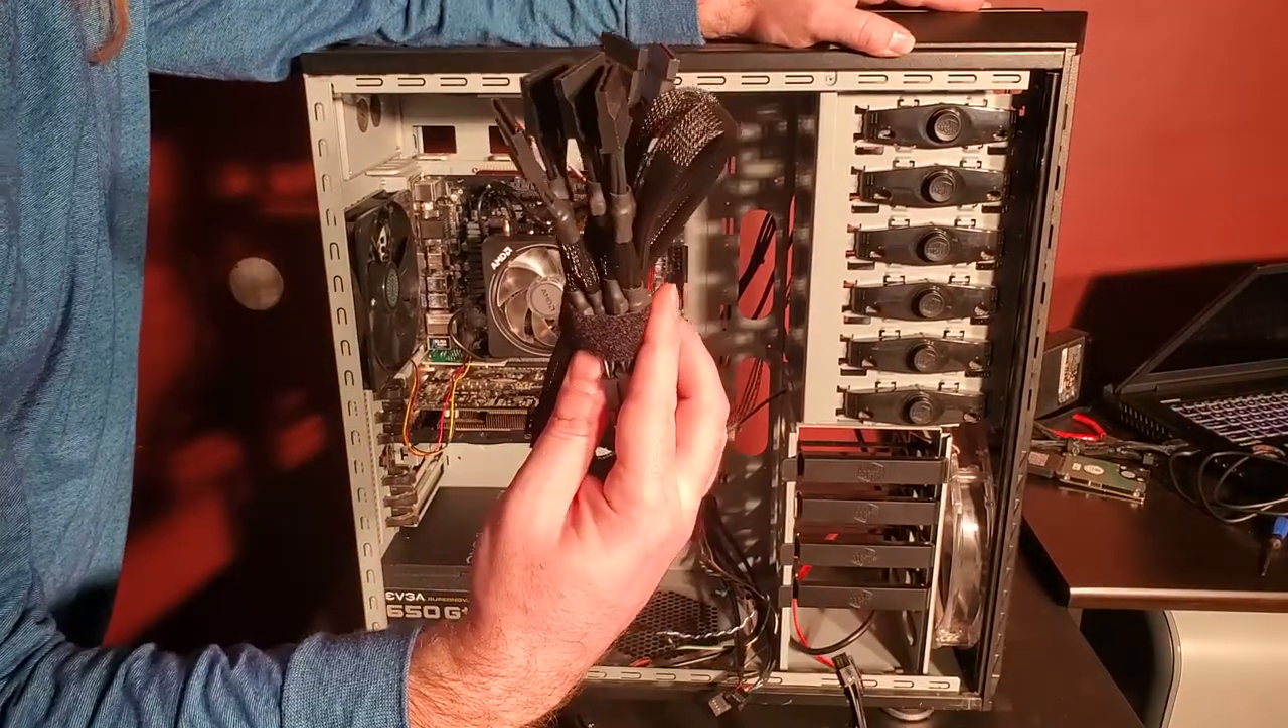I have to hook up all these cables. These still need hooked up as well.